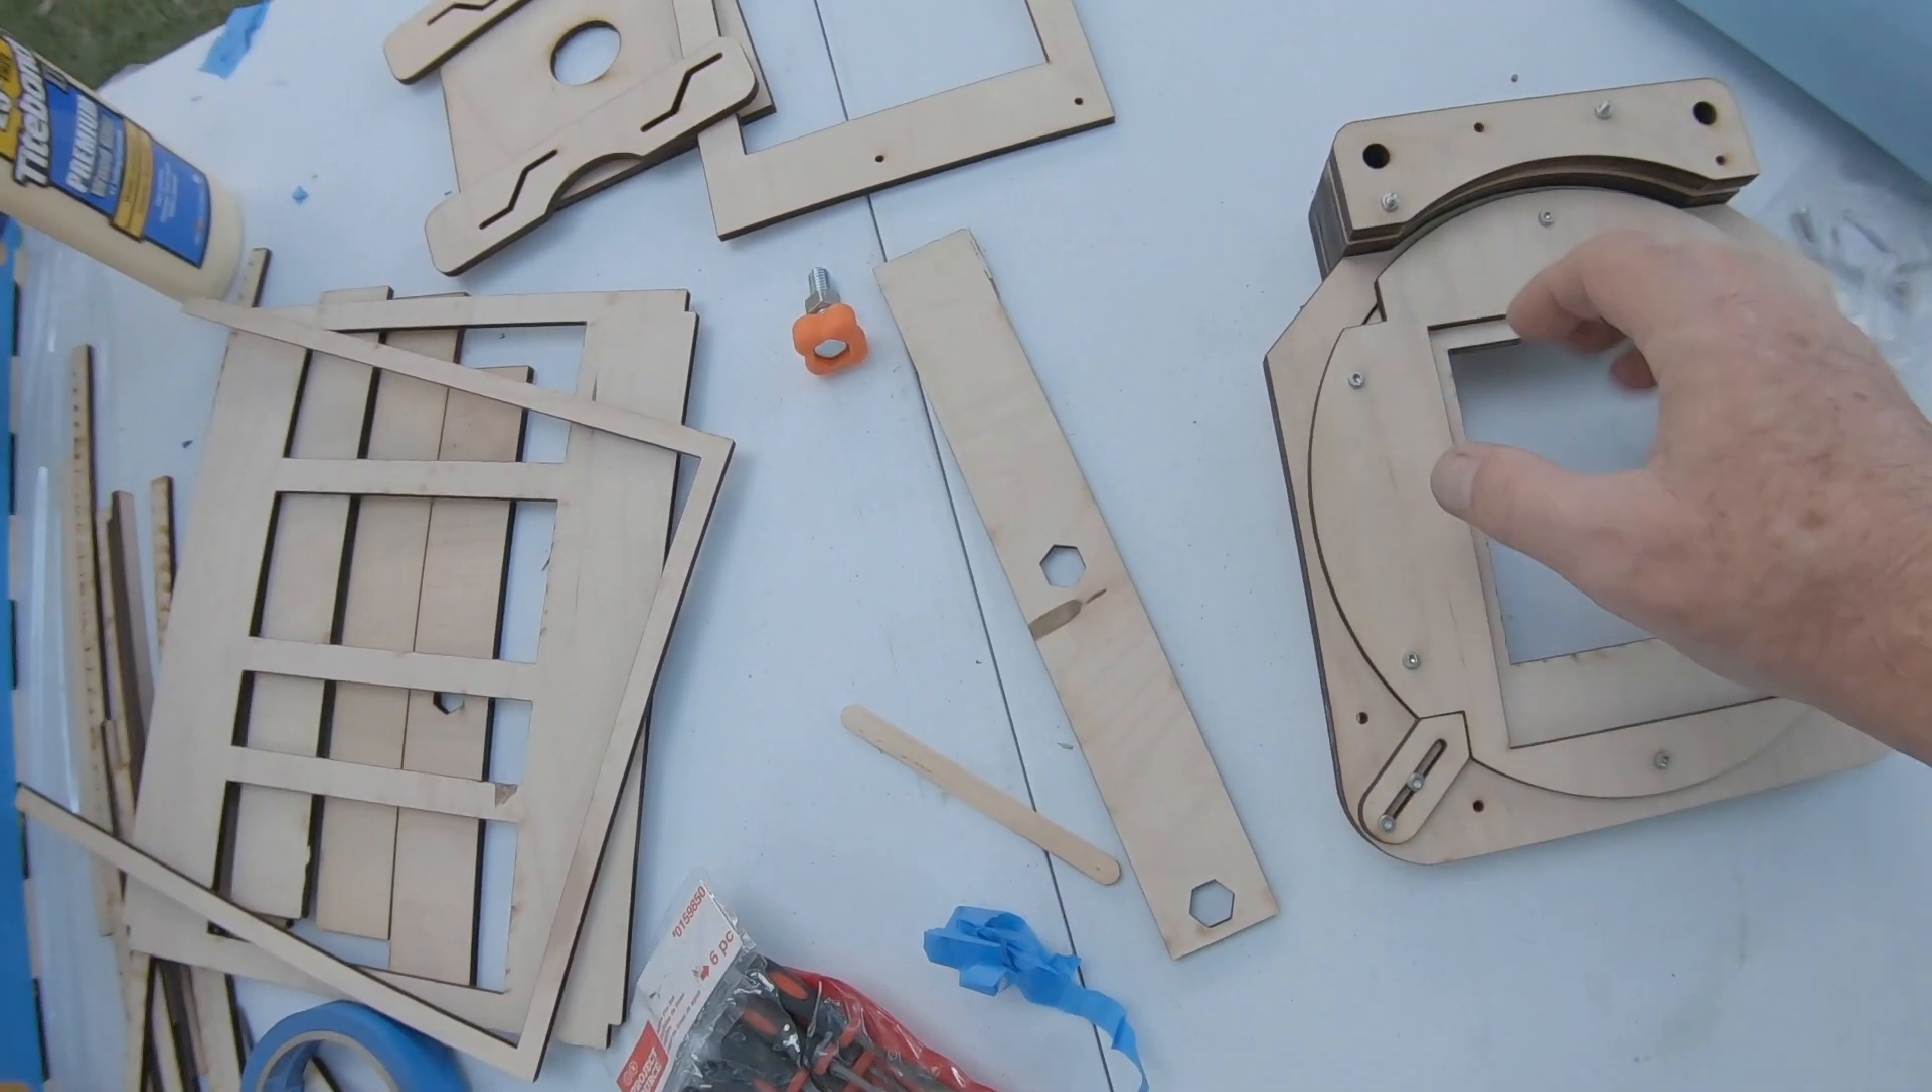It's a rotating film gate. It has a lock here that opens up and you can rotate it. We've already bolted it together.